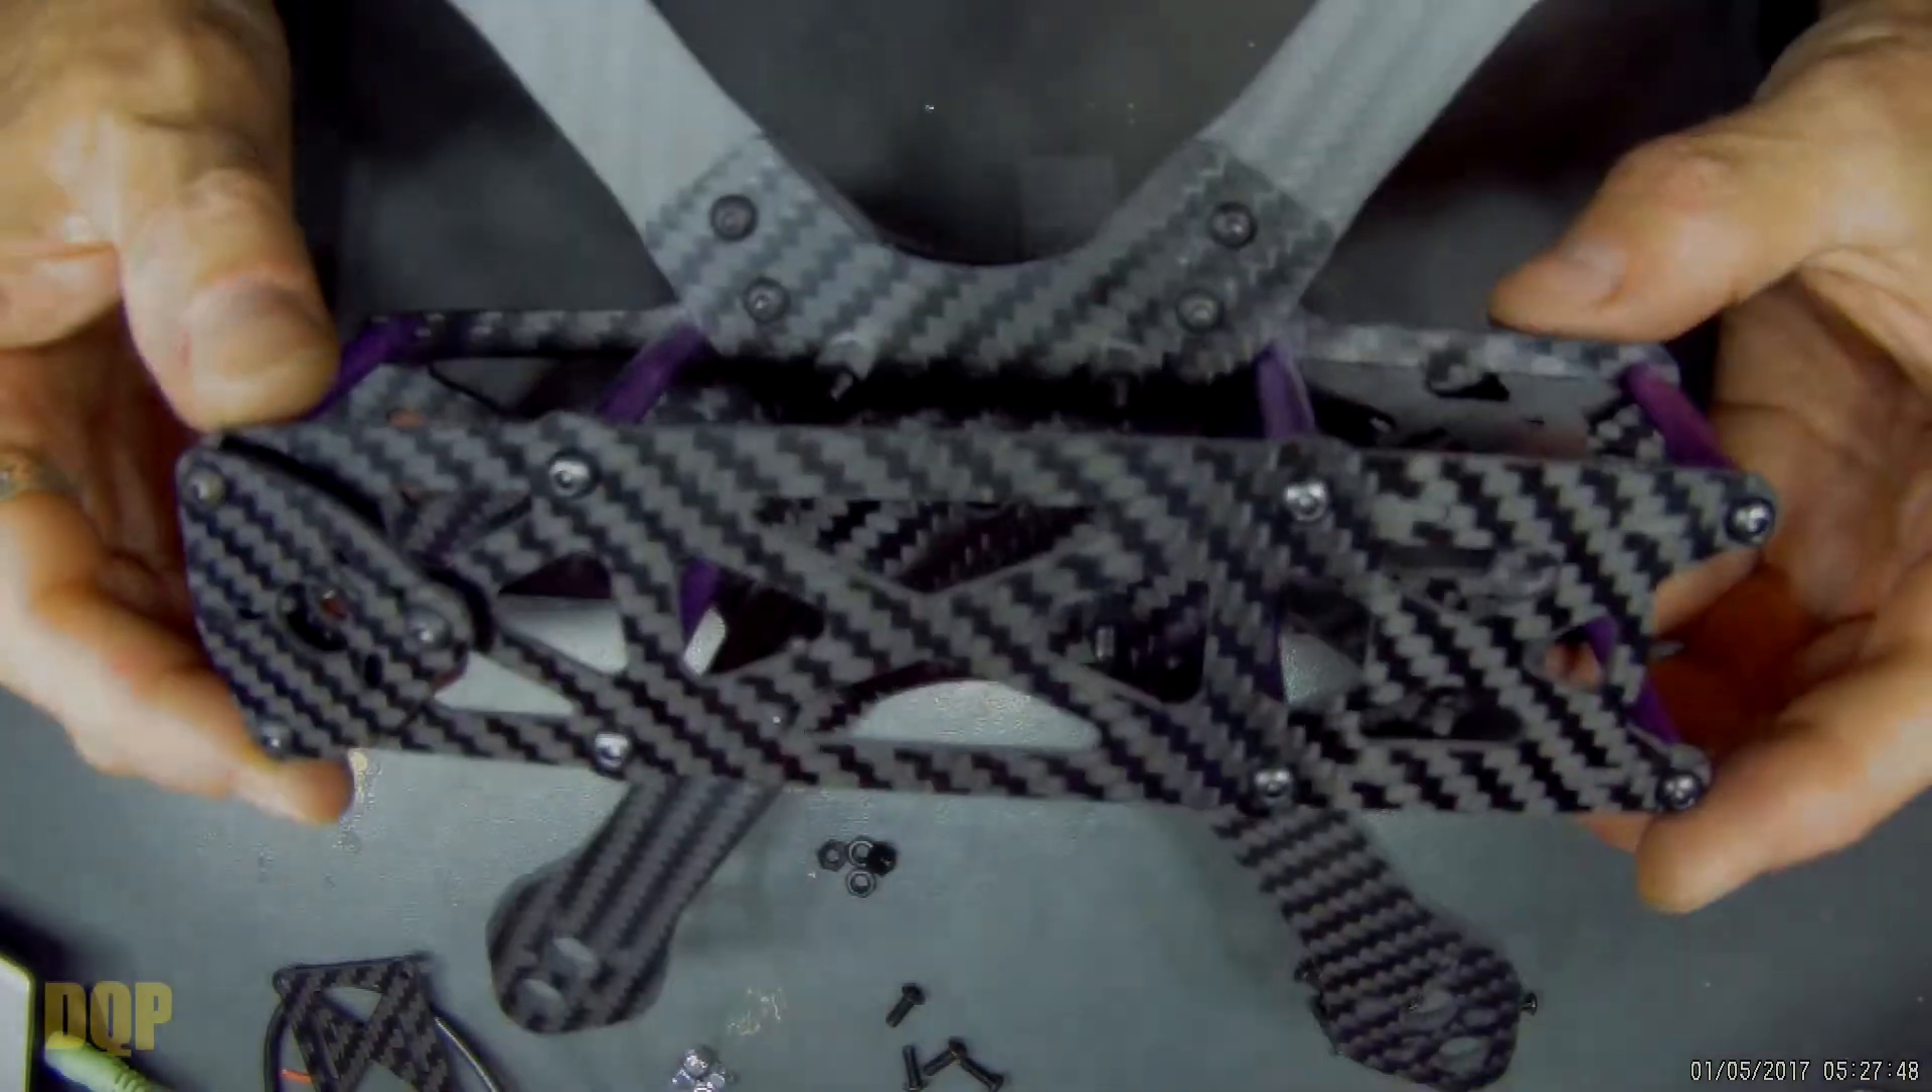So I've got the frame together. It's fairly straight forward to put together.